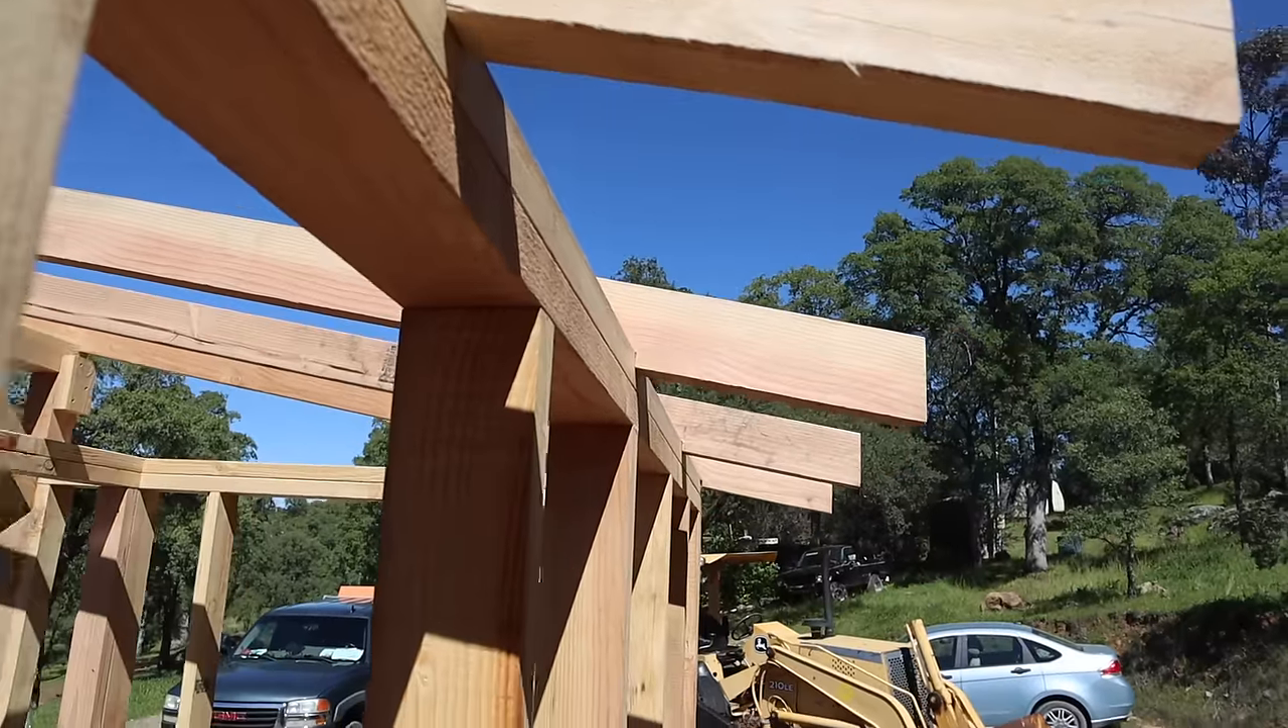Okay so we got the joists up but we're not finished yet.